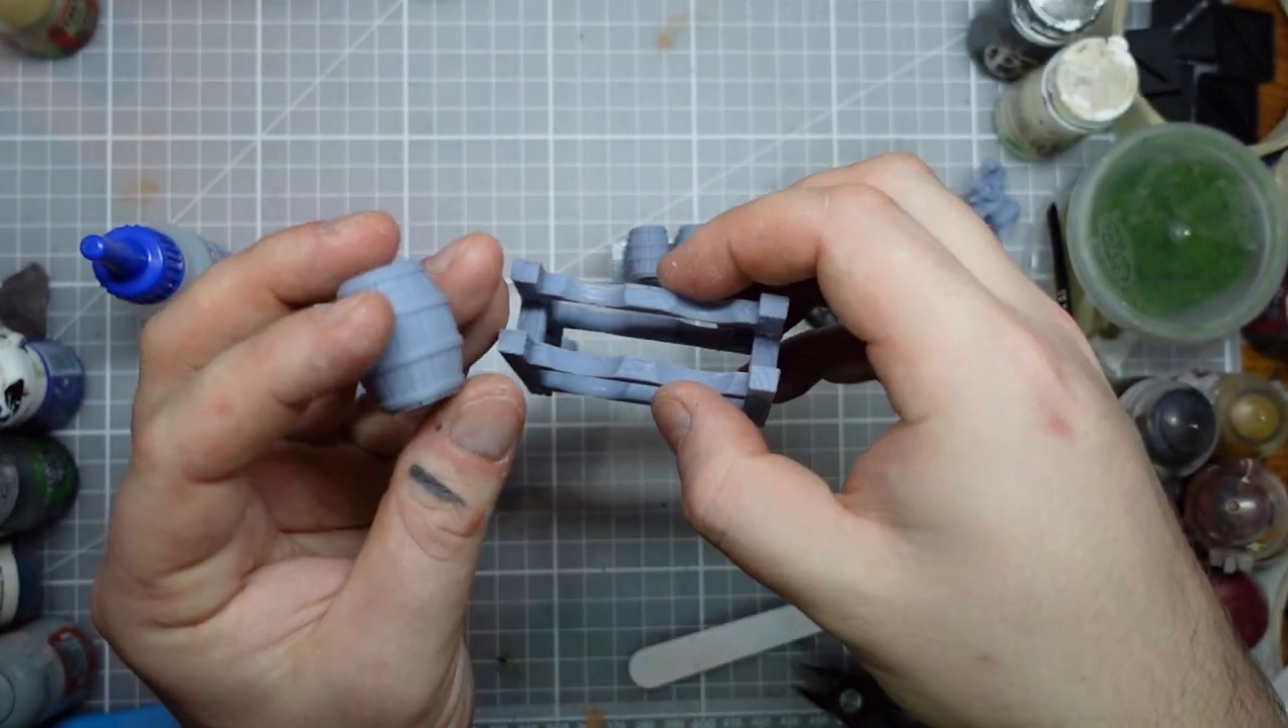There's my sort of stillage part put together.